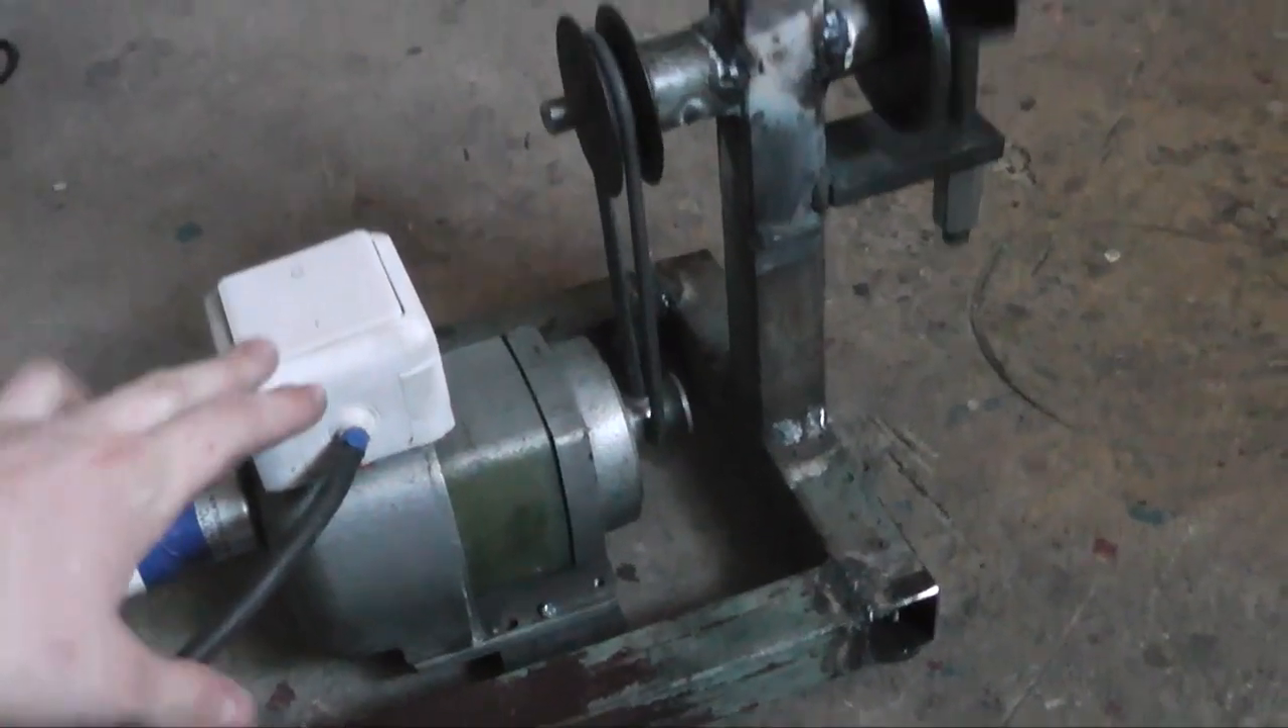I attached the motor to the bottom and made the first test.